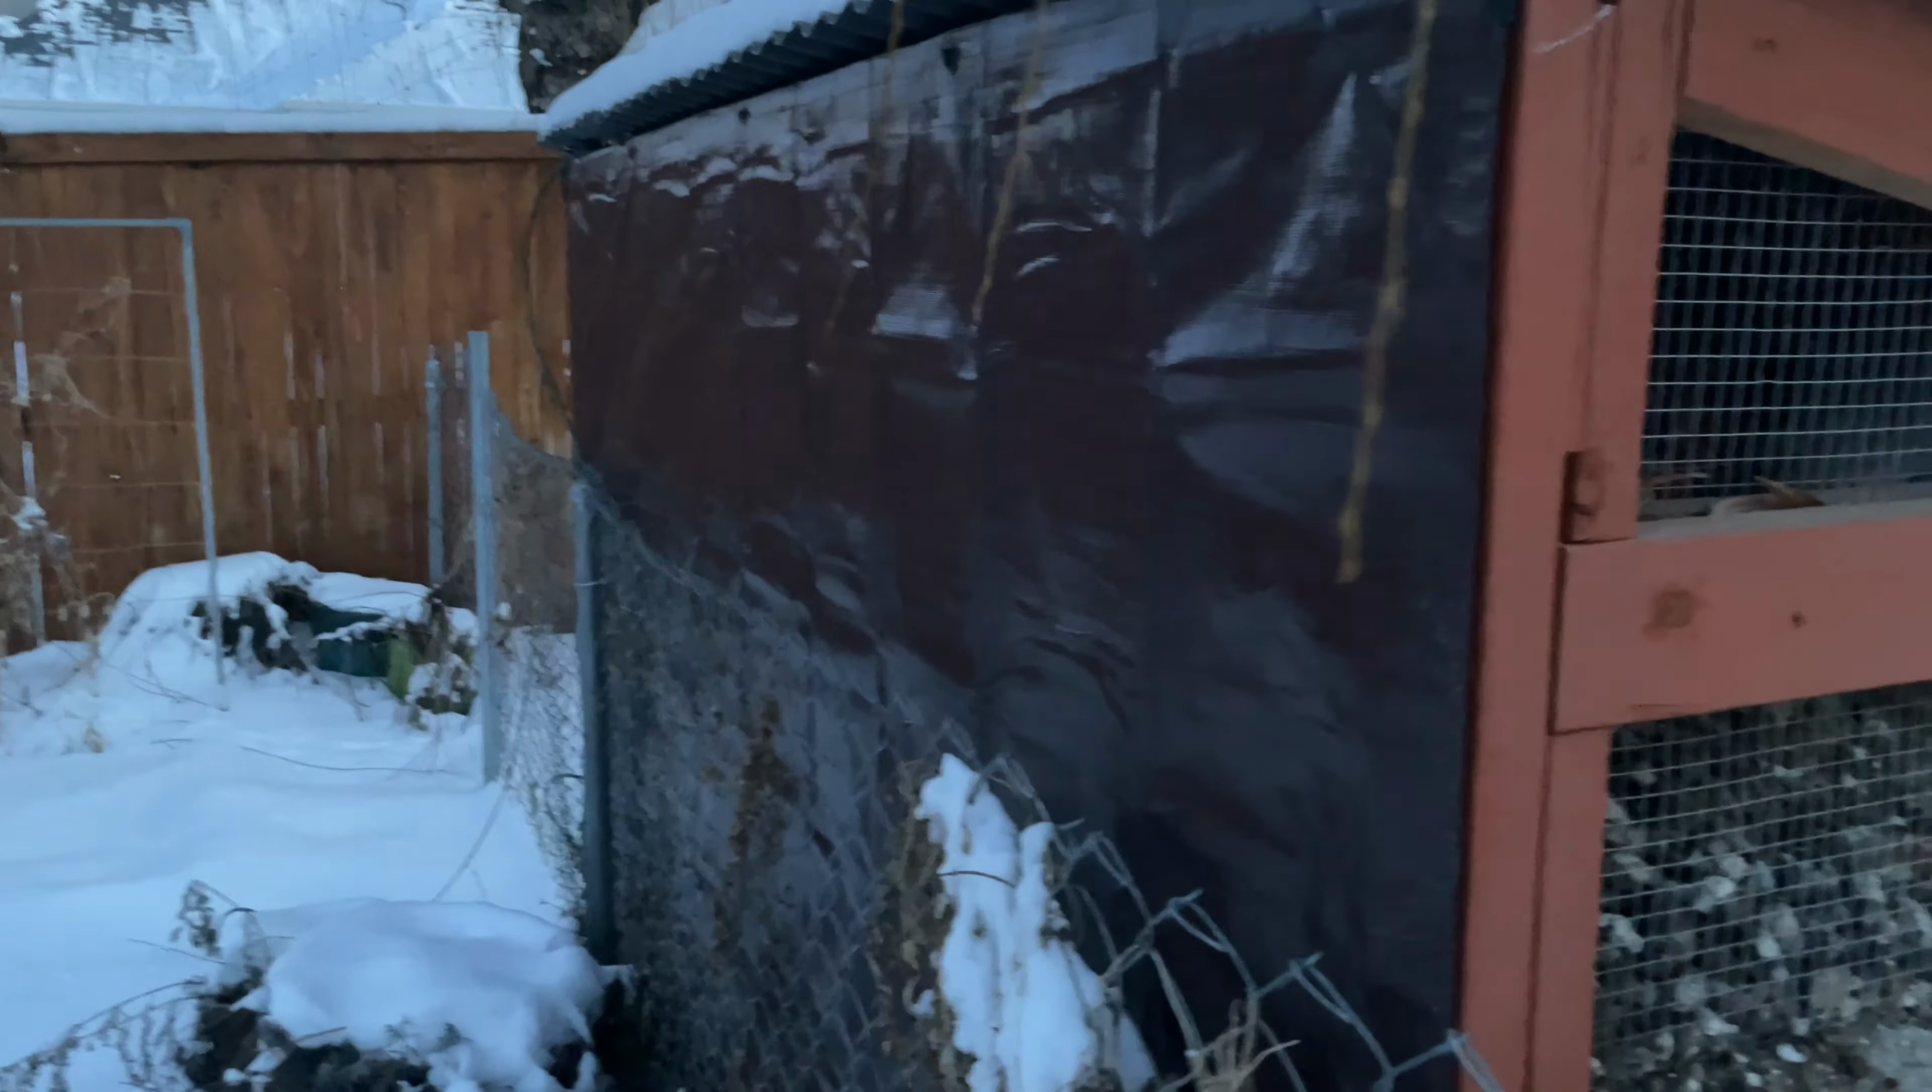The other thing I did to help with the winter was I put this tarp up on this one side.